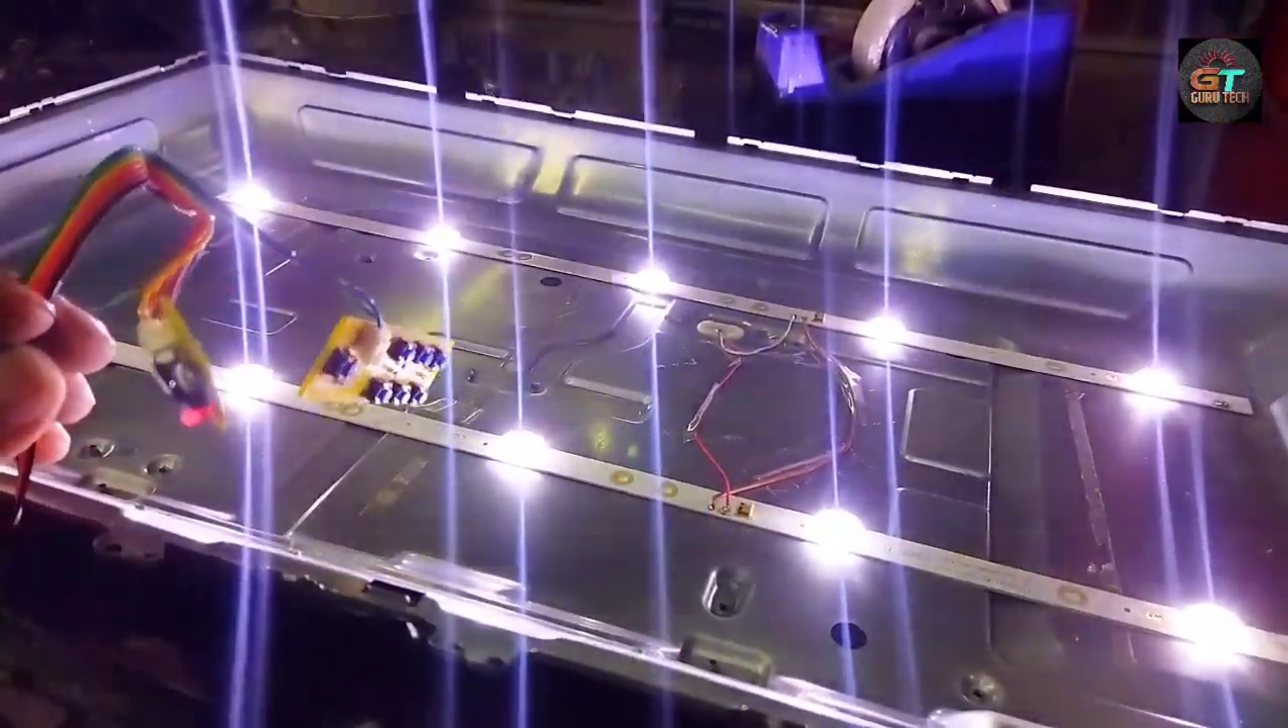इस तरह से बैक लाइट फिटिंग कर दिया है मैंने।